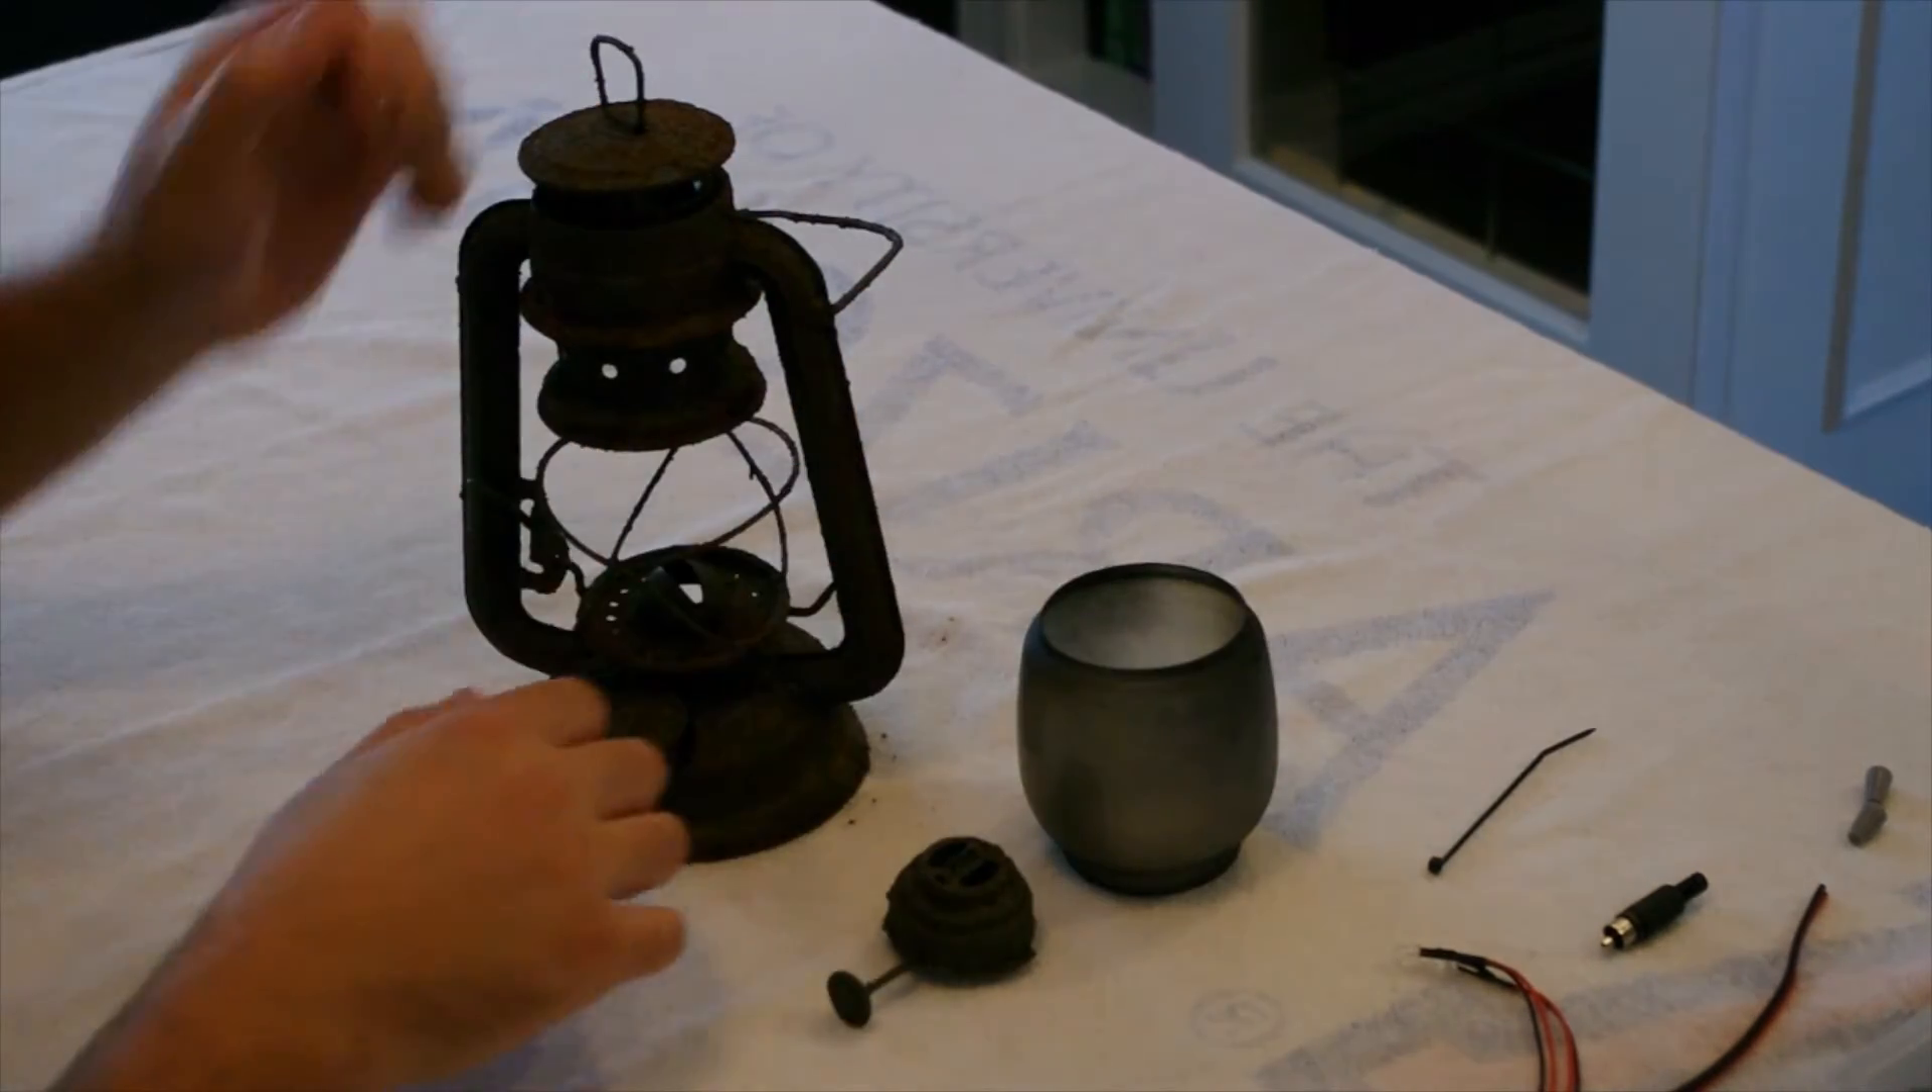So they've got the globe taken out of here.